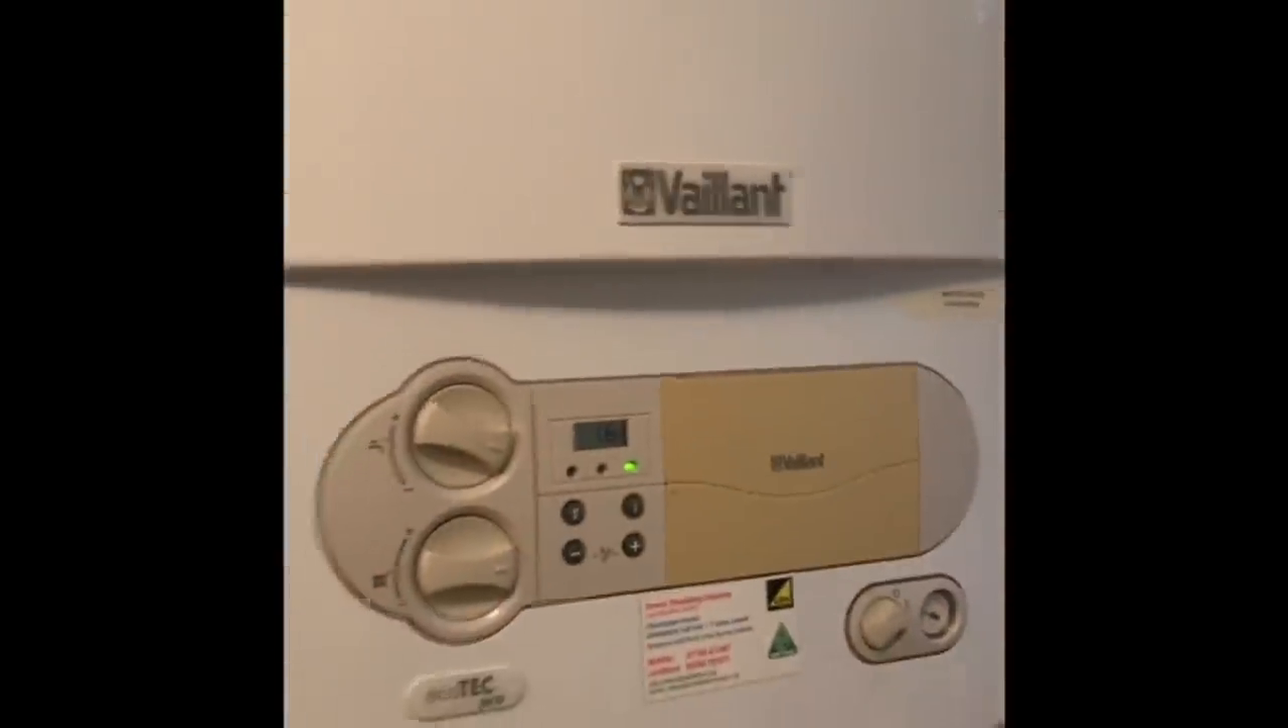So job finished front casing back on.